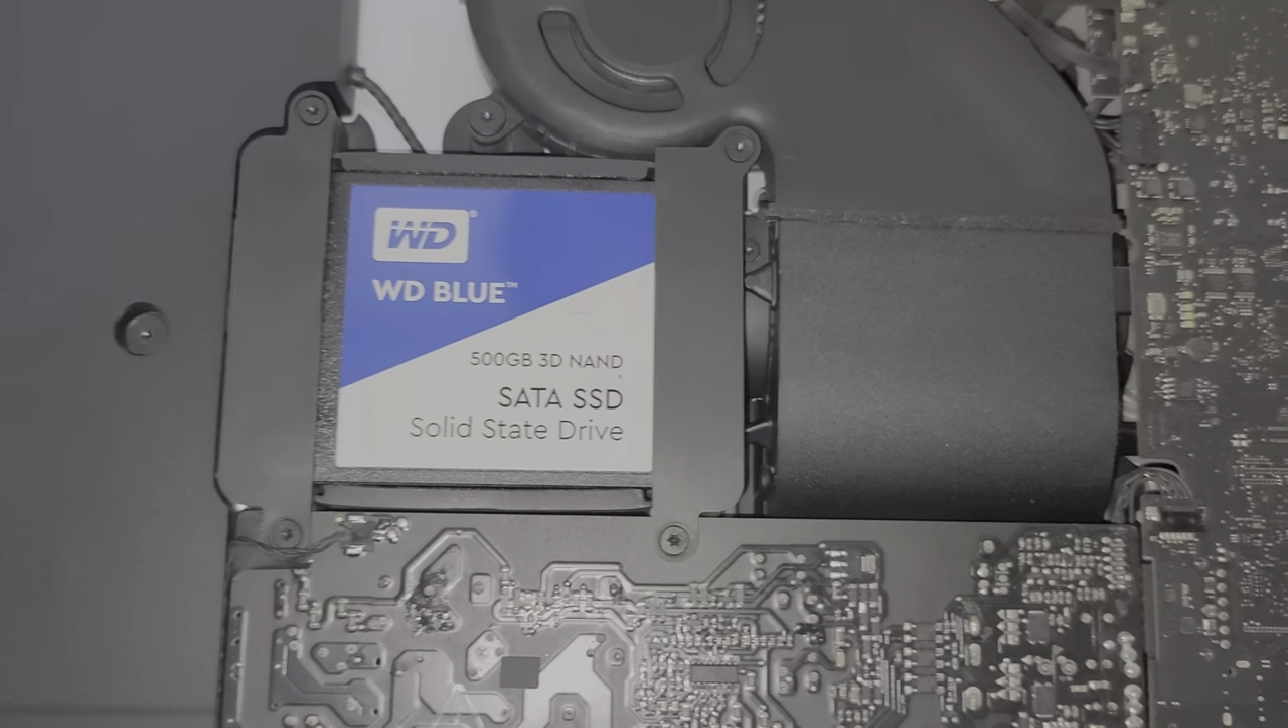And that's how you install the SSD. All that's left is to put back the adhesive.